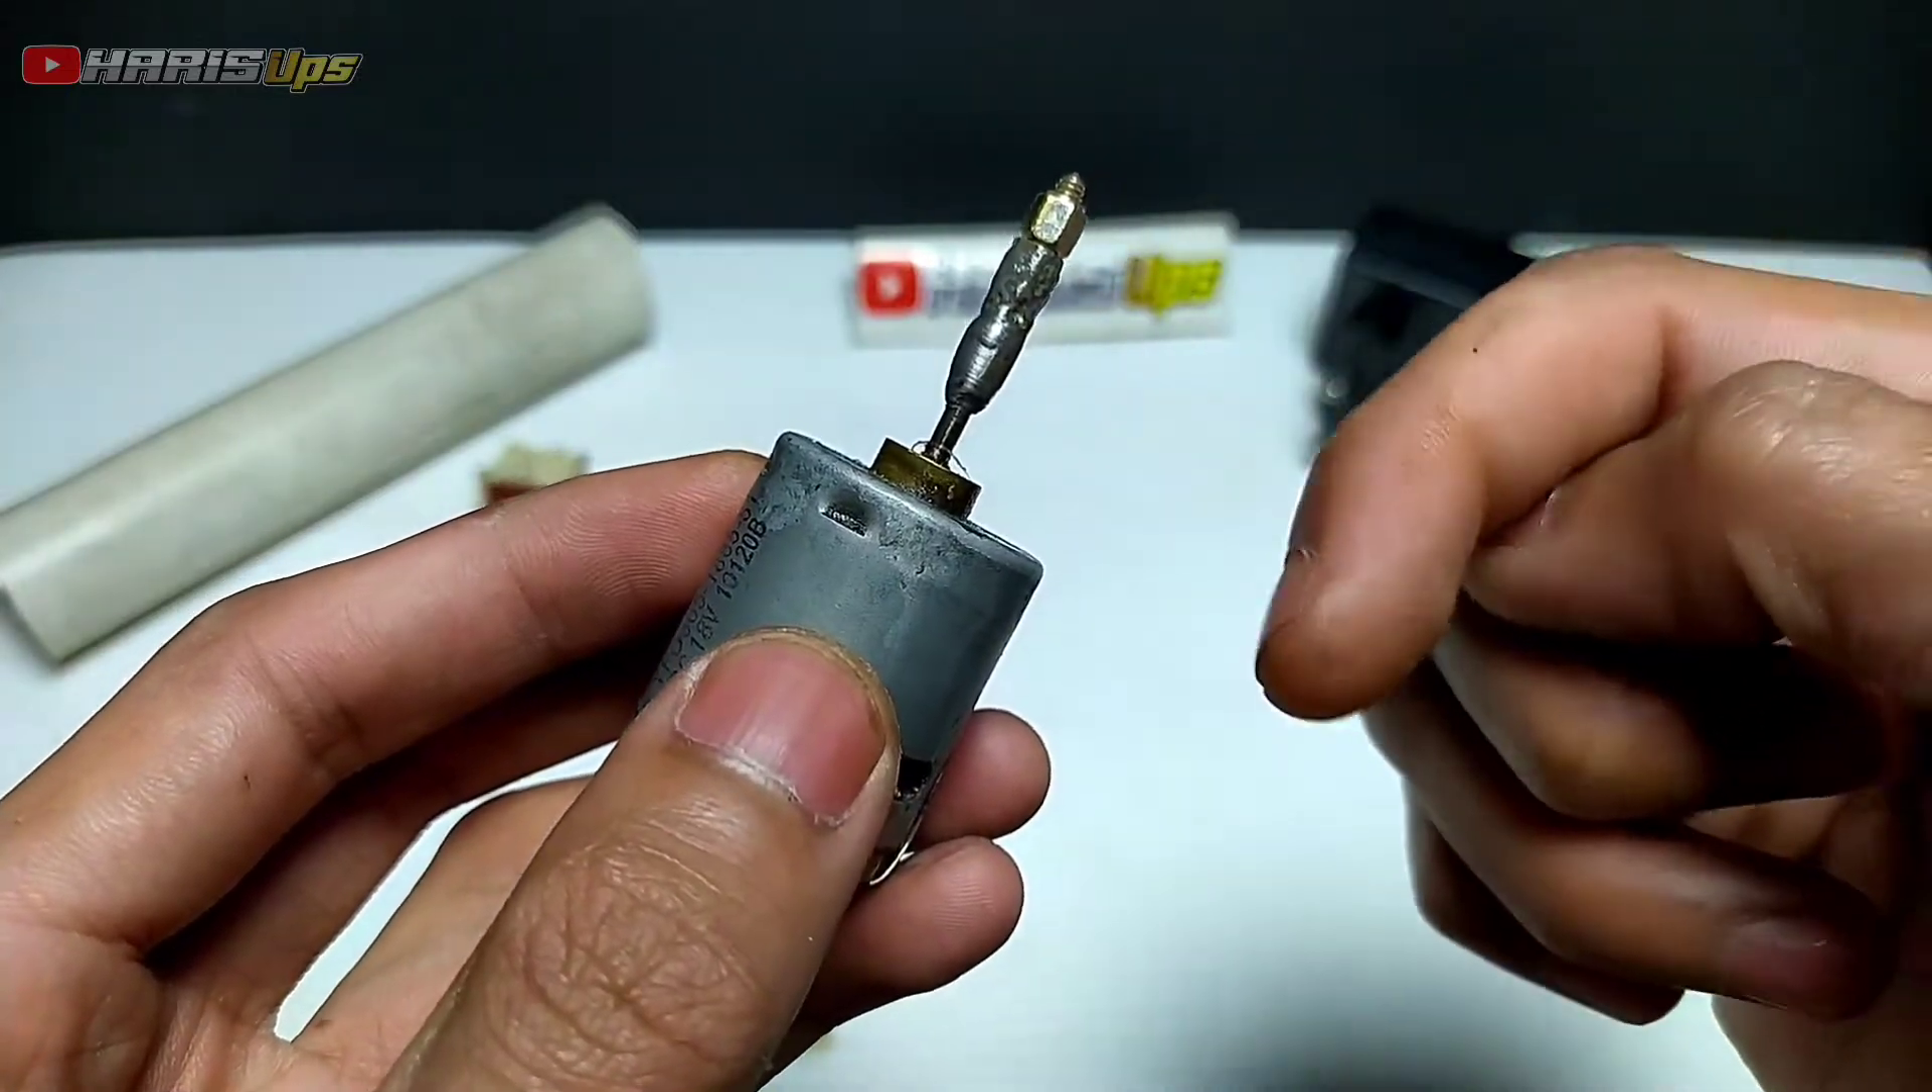Ini sudah dipasang untuk dudukan mata gerindanya.